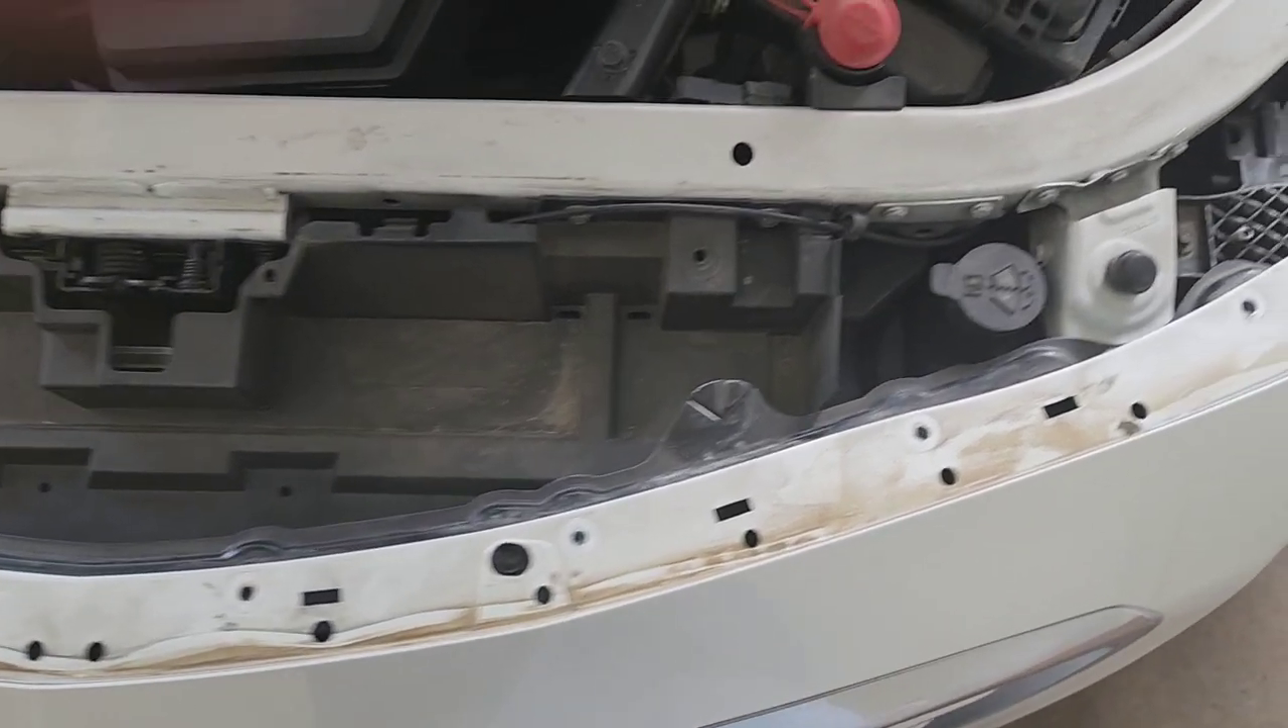As you can see I took all my bolts off.